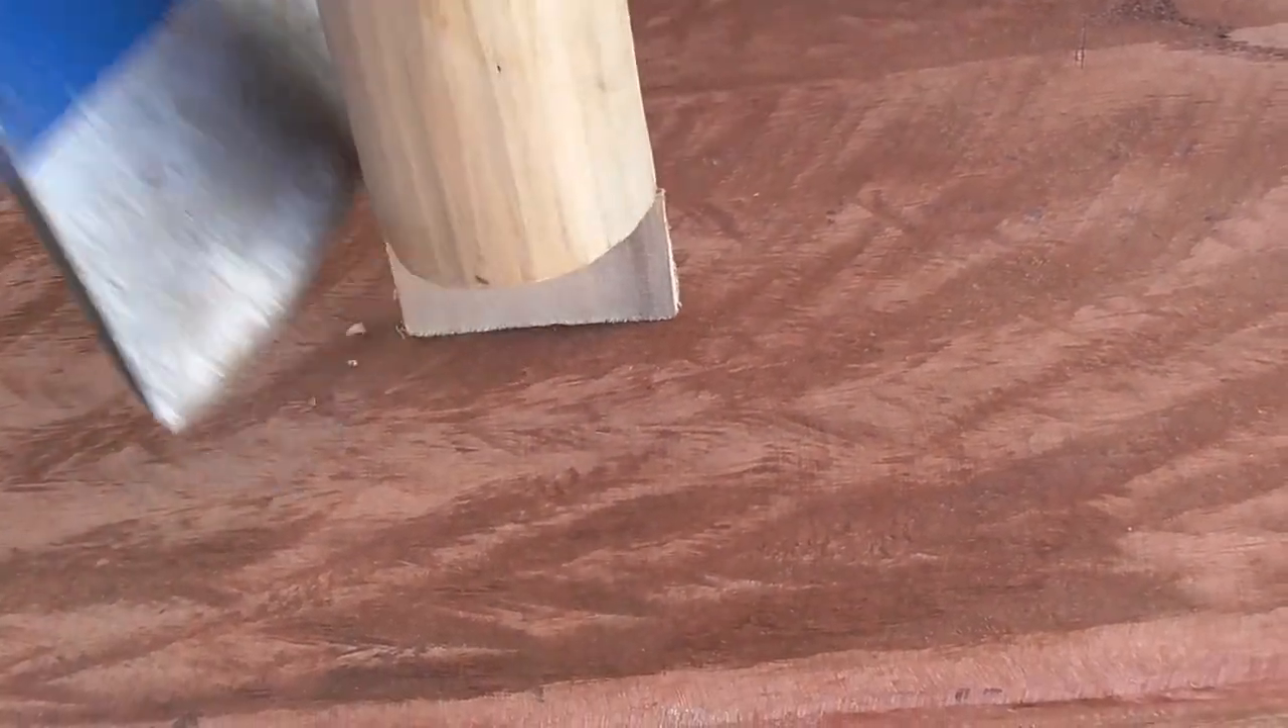If you look at this wedge, it's slightly wider than the leg.